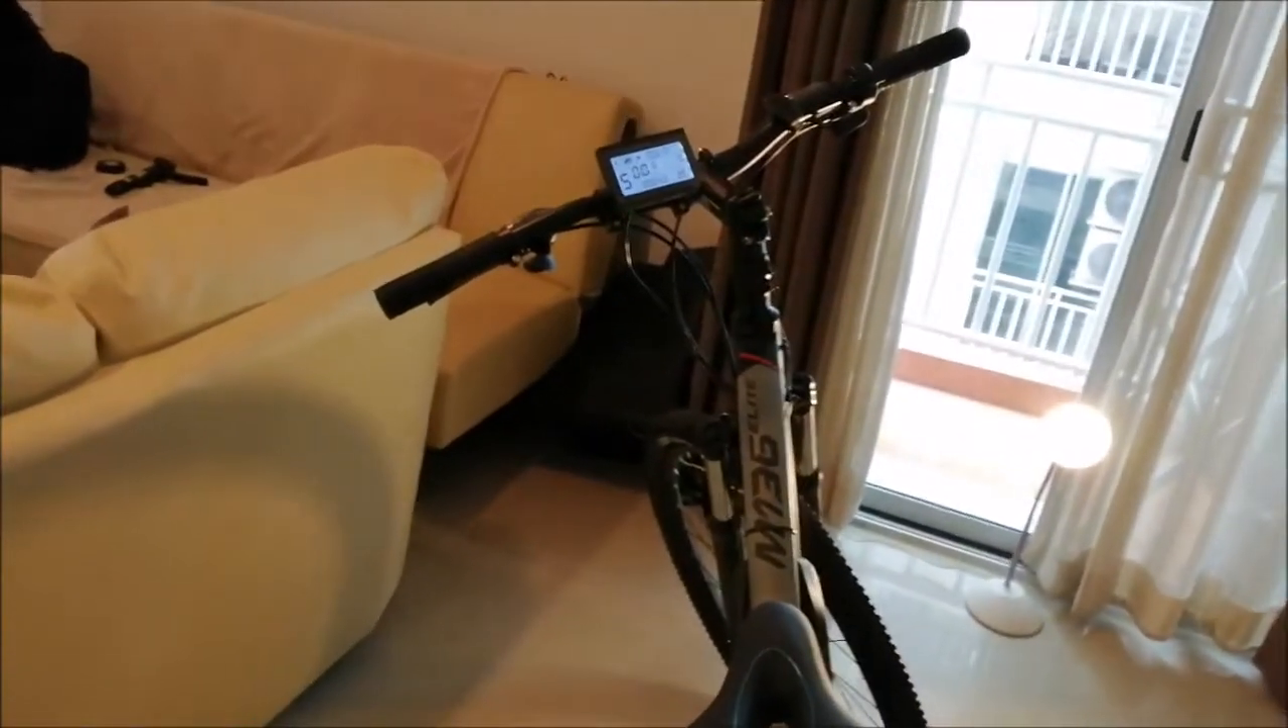And, as you can see, the display sticks out. So, I want to mount it at a better point.